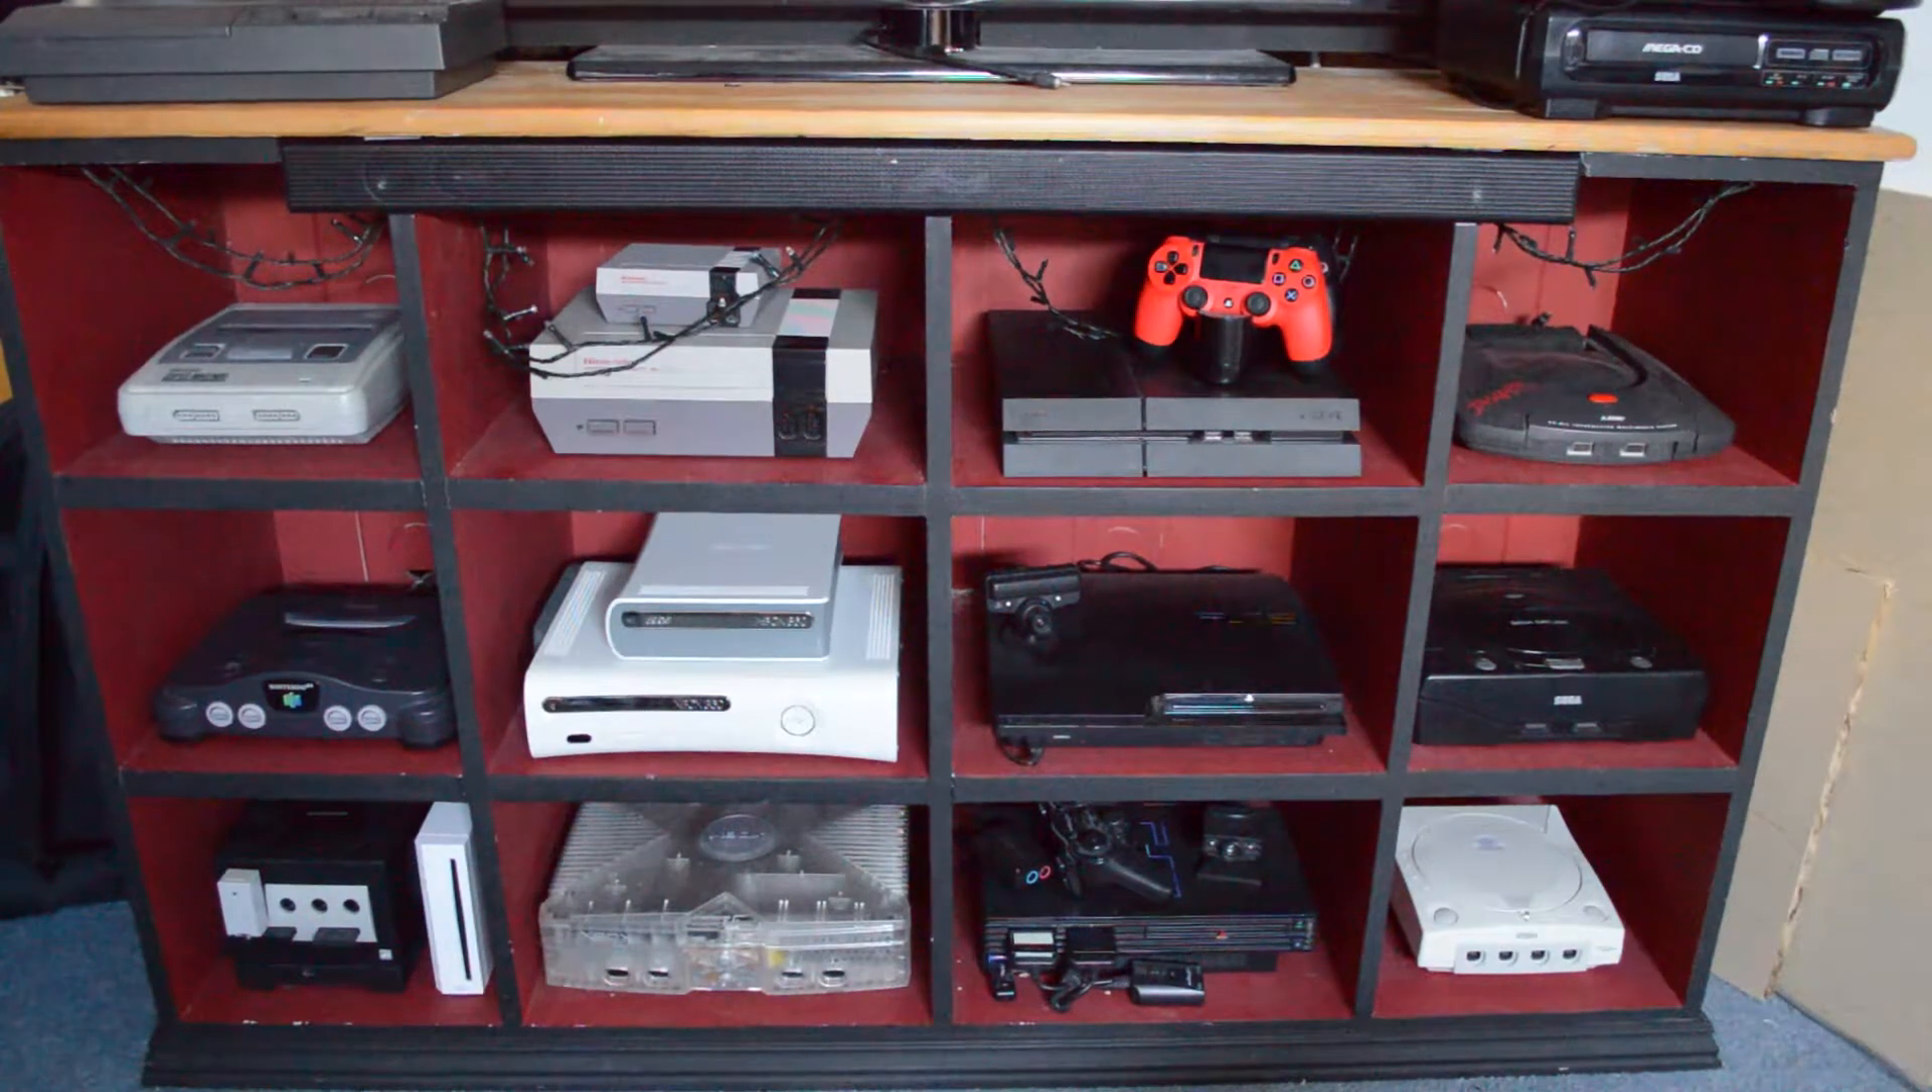As you can see at the top there the lights are not strapped in and there is a quite a long bar thing across the top.